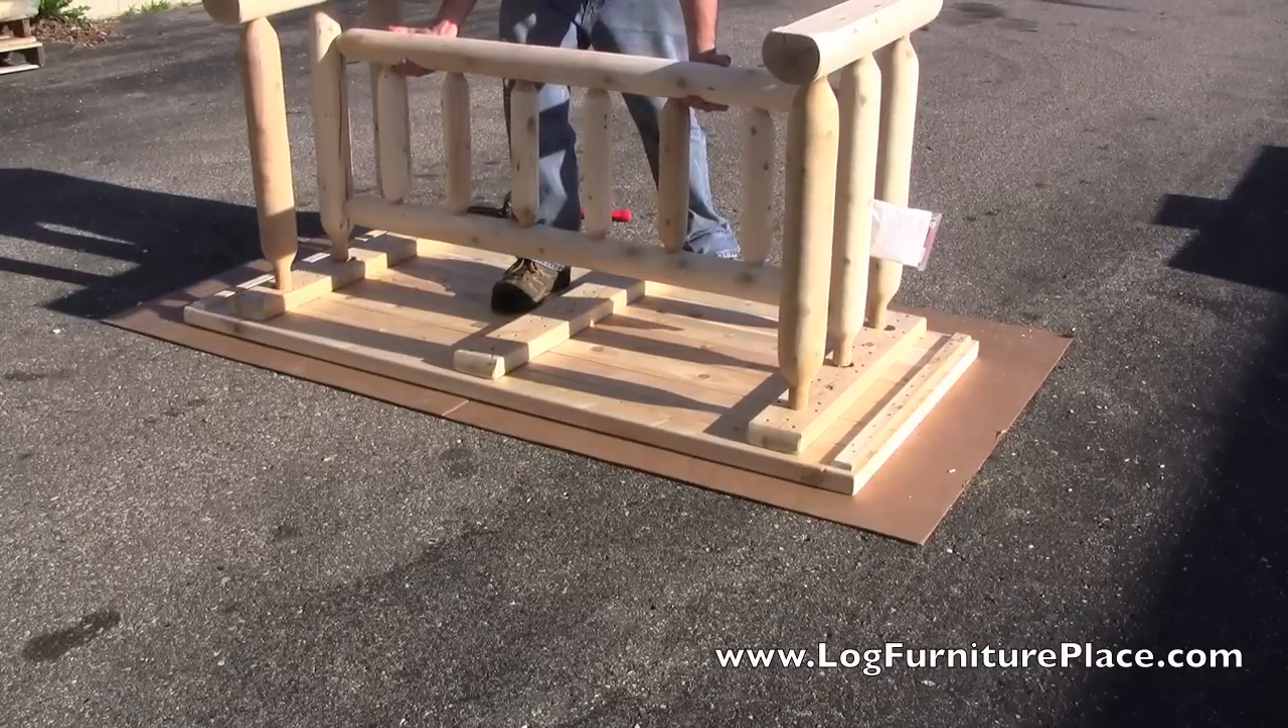The bottom of the table is now all together.